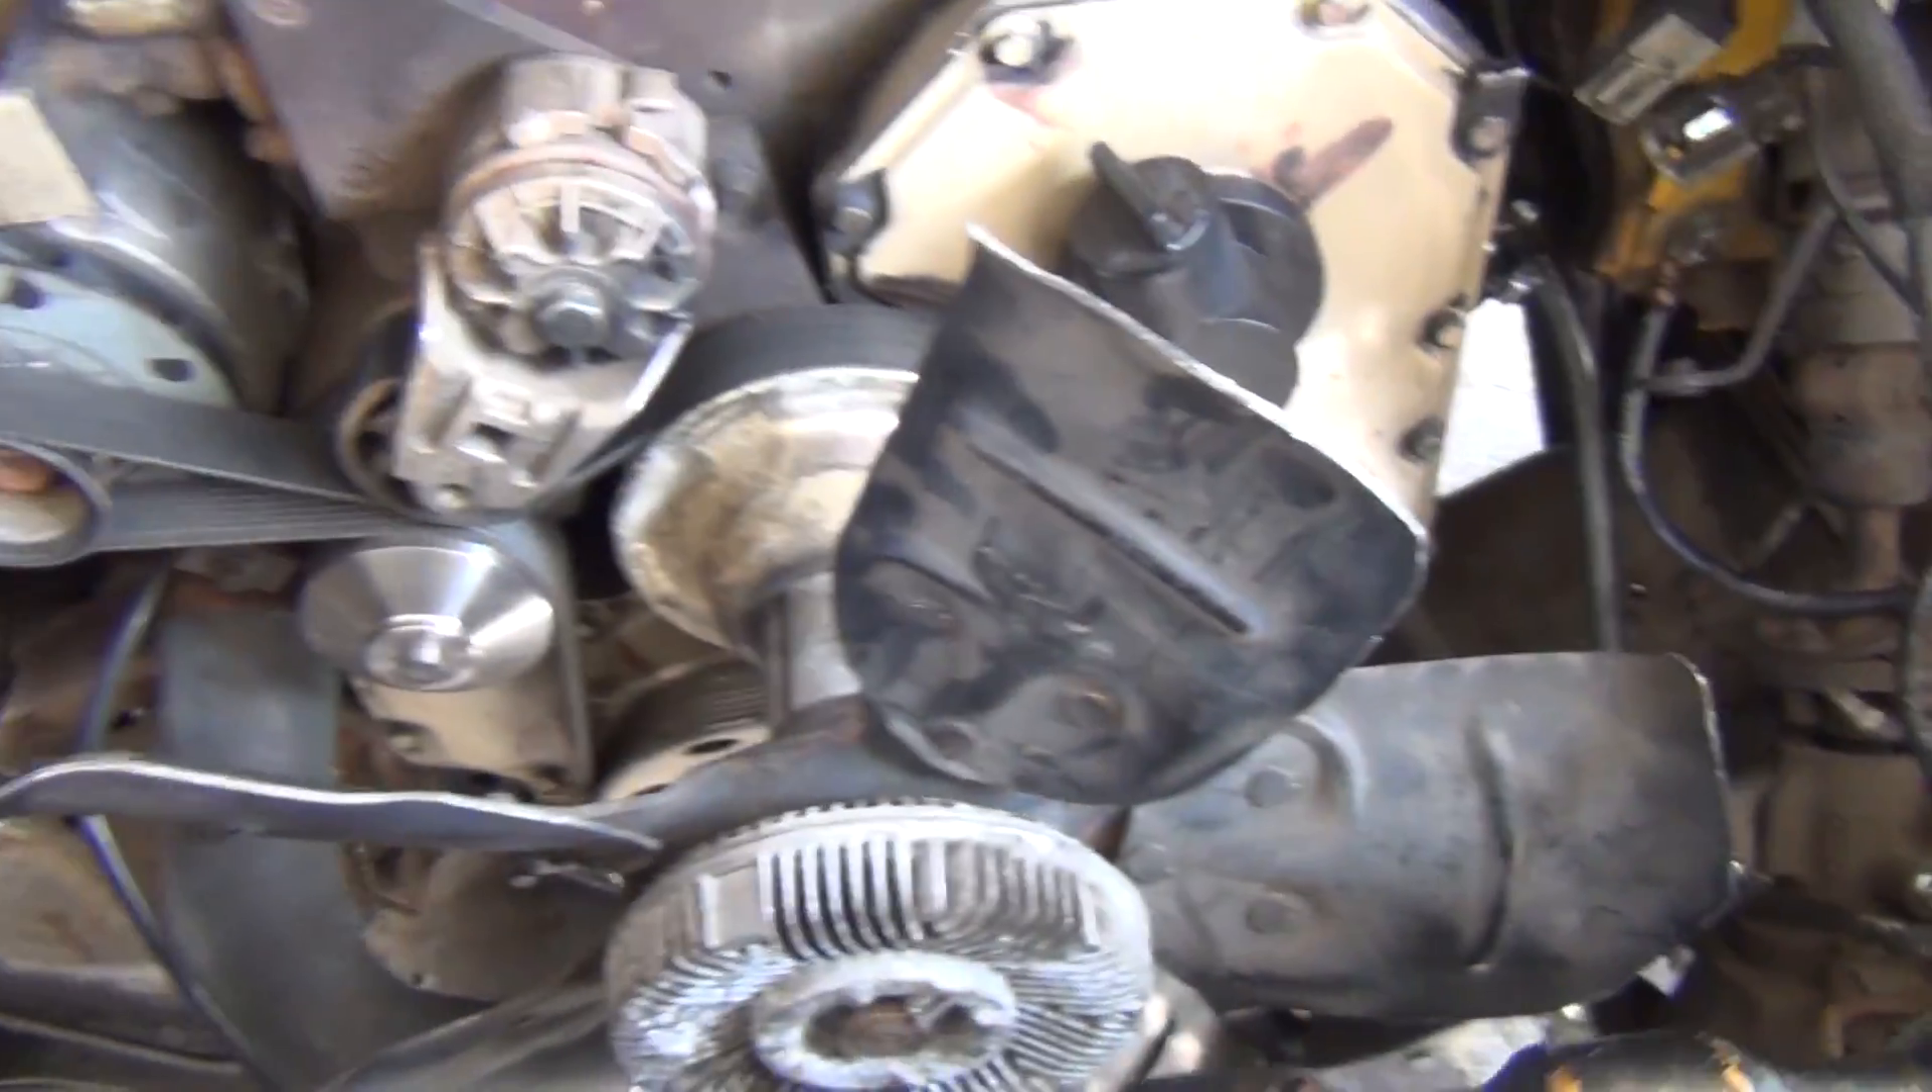We've already got the fan on here.